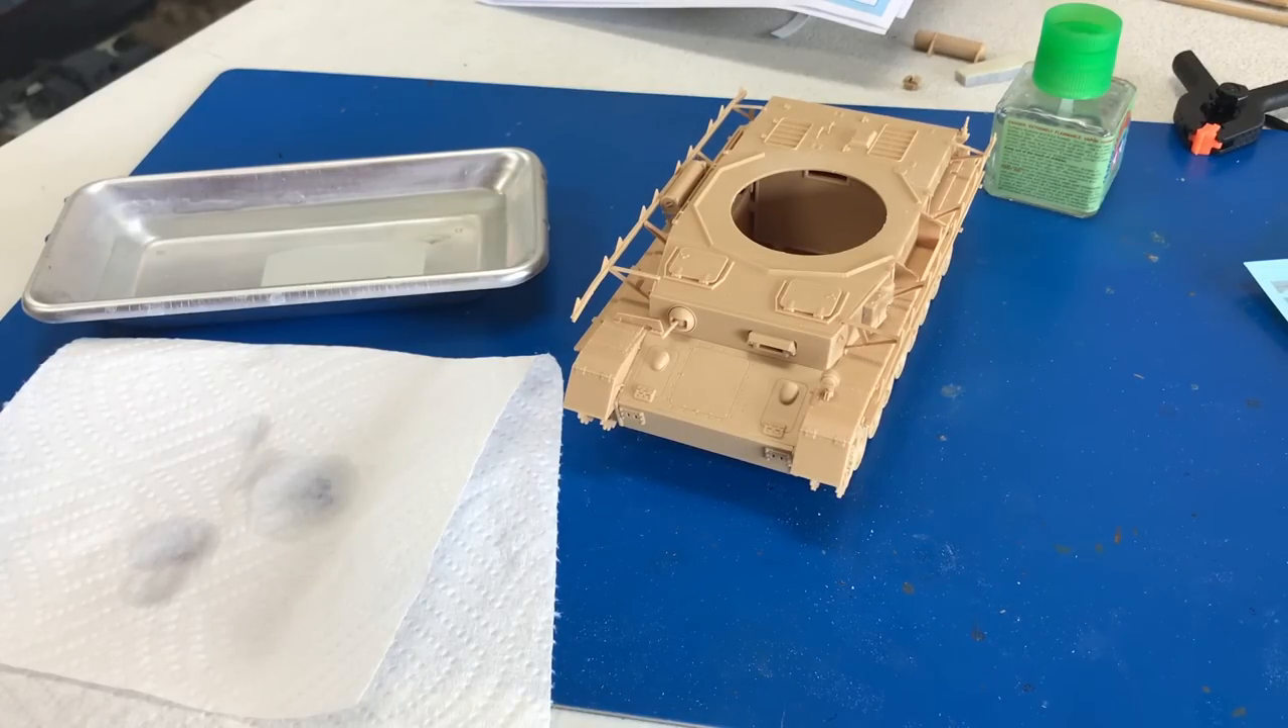Okay, as you guys can see we have got the majority of the parts attached to the kit.